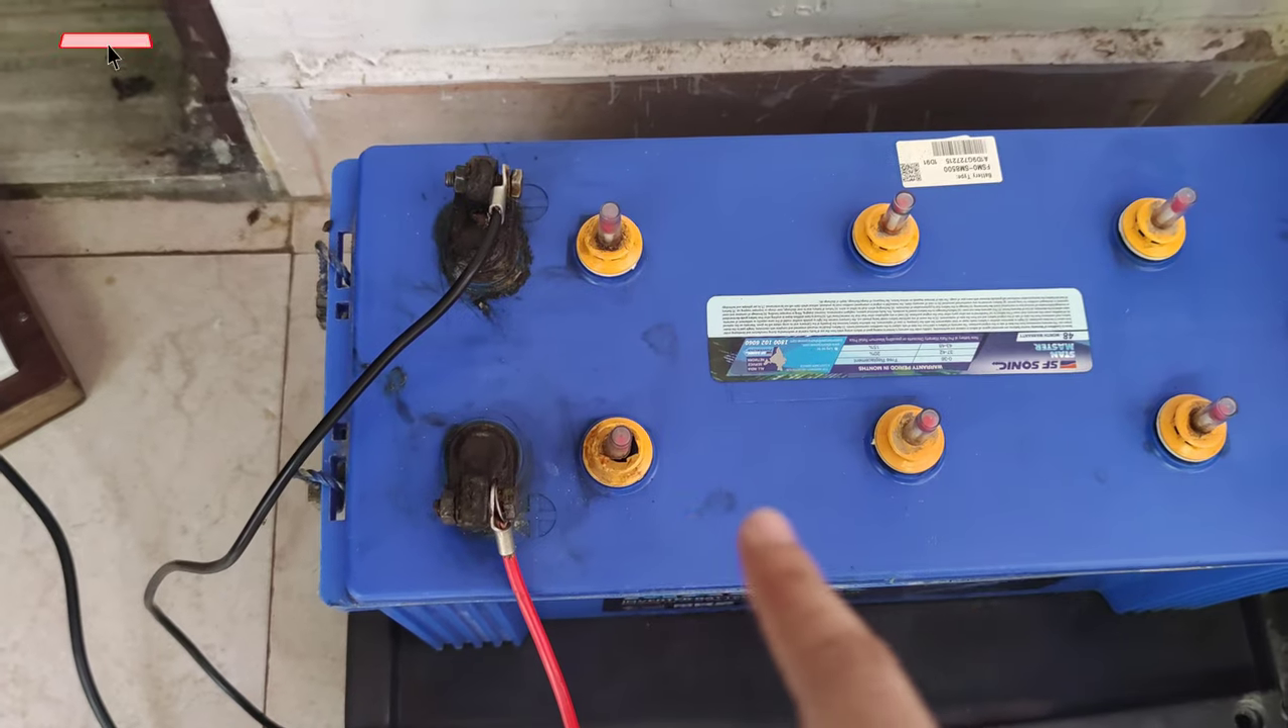मैंने दुबारा बैटरी के टर्मिनल जो है दुबारा बैटरी पे लगा दिये है।